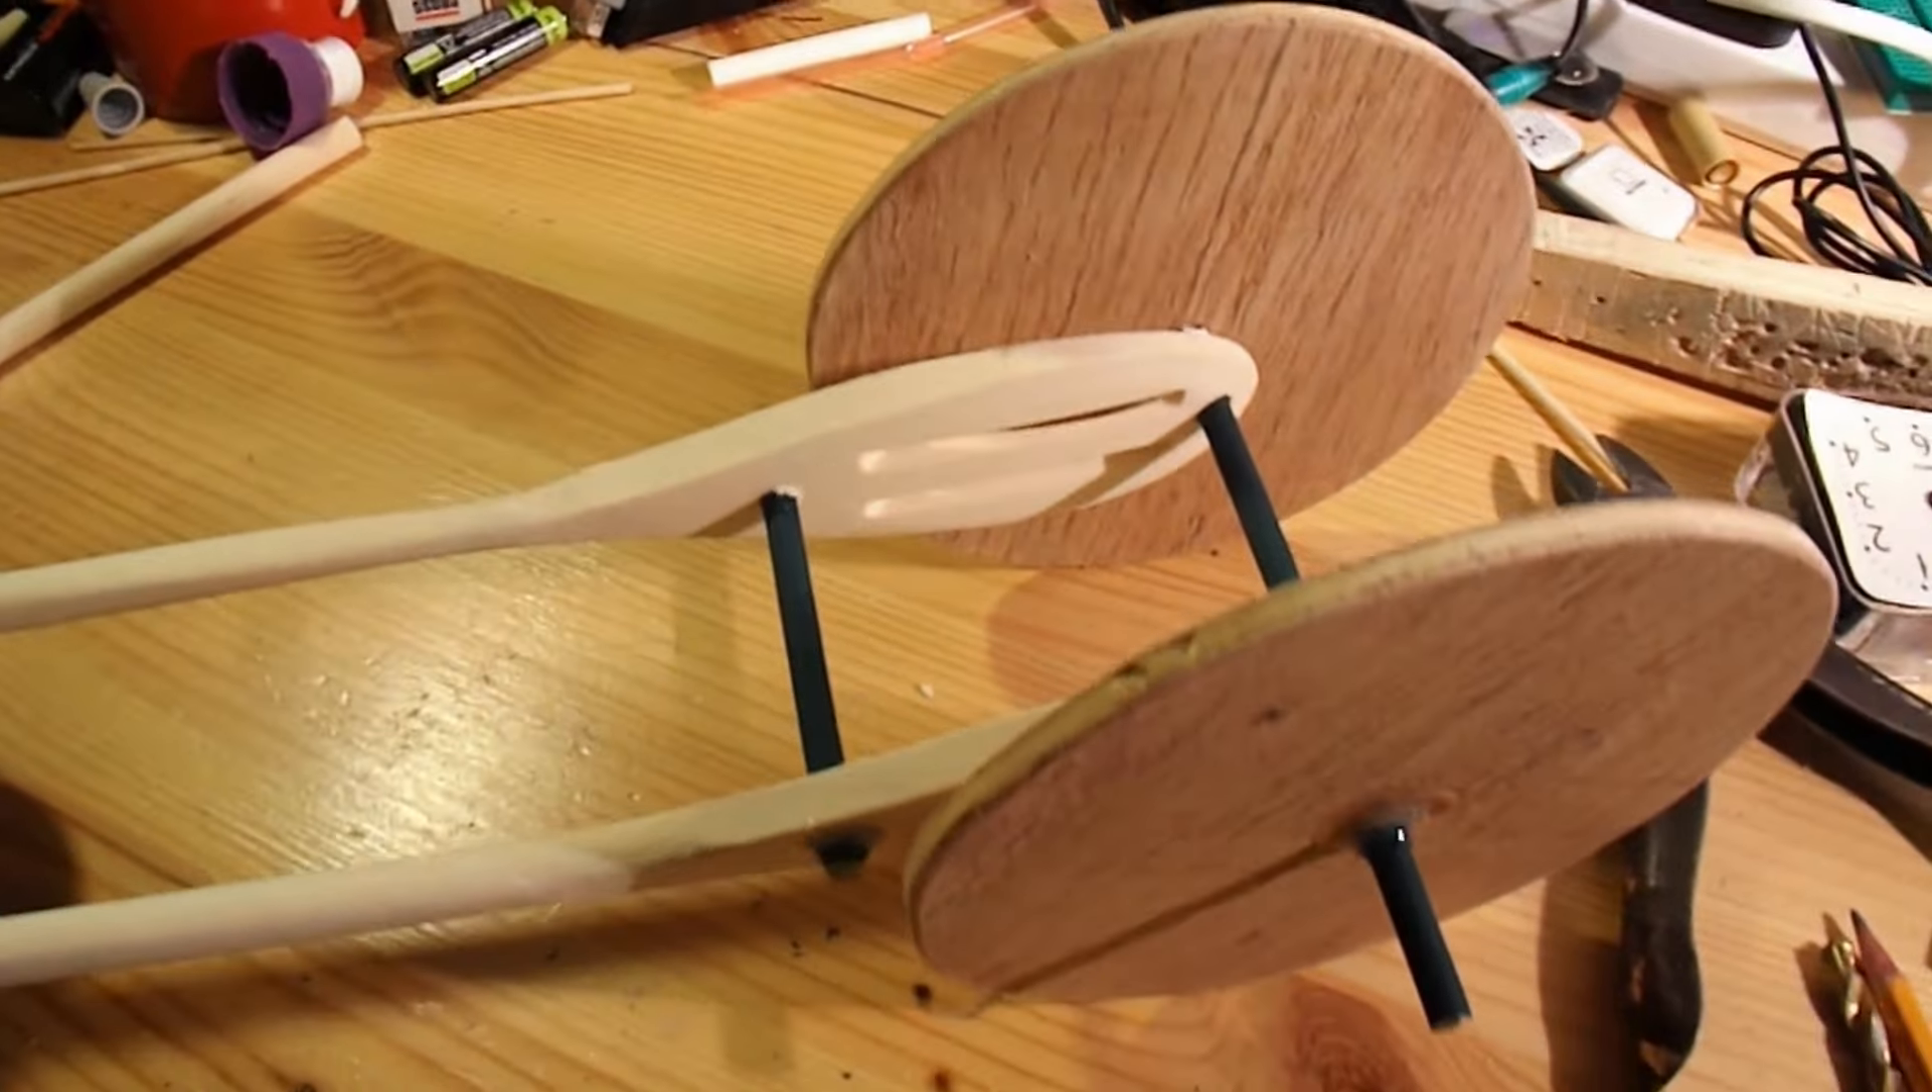That's the wheels in place on the axles.